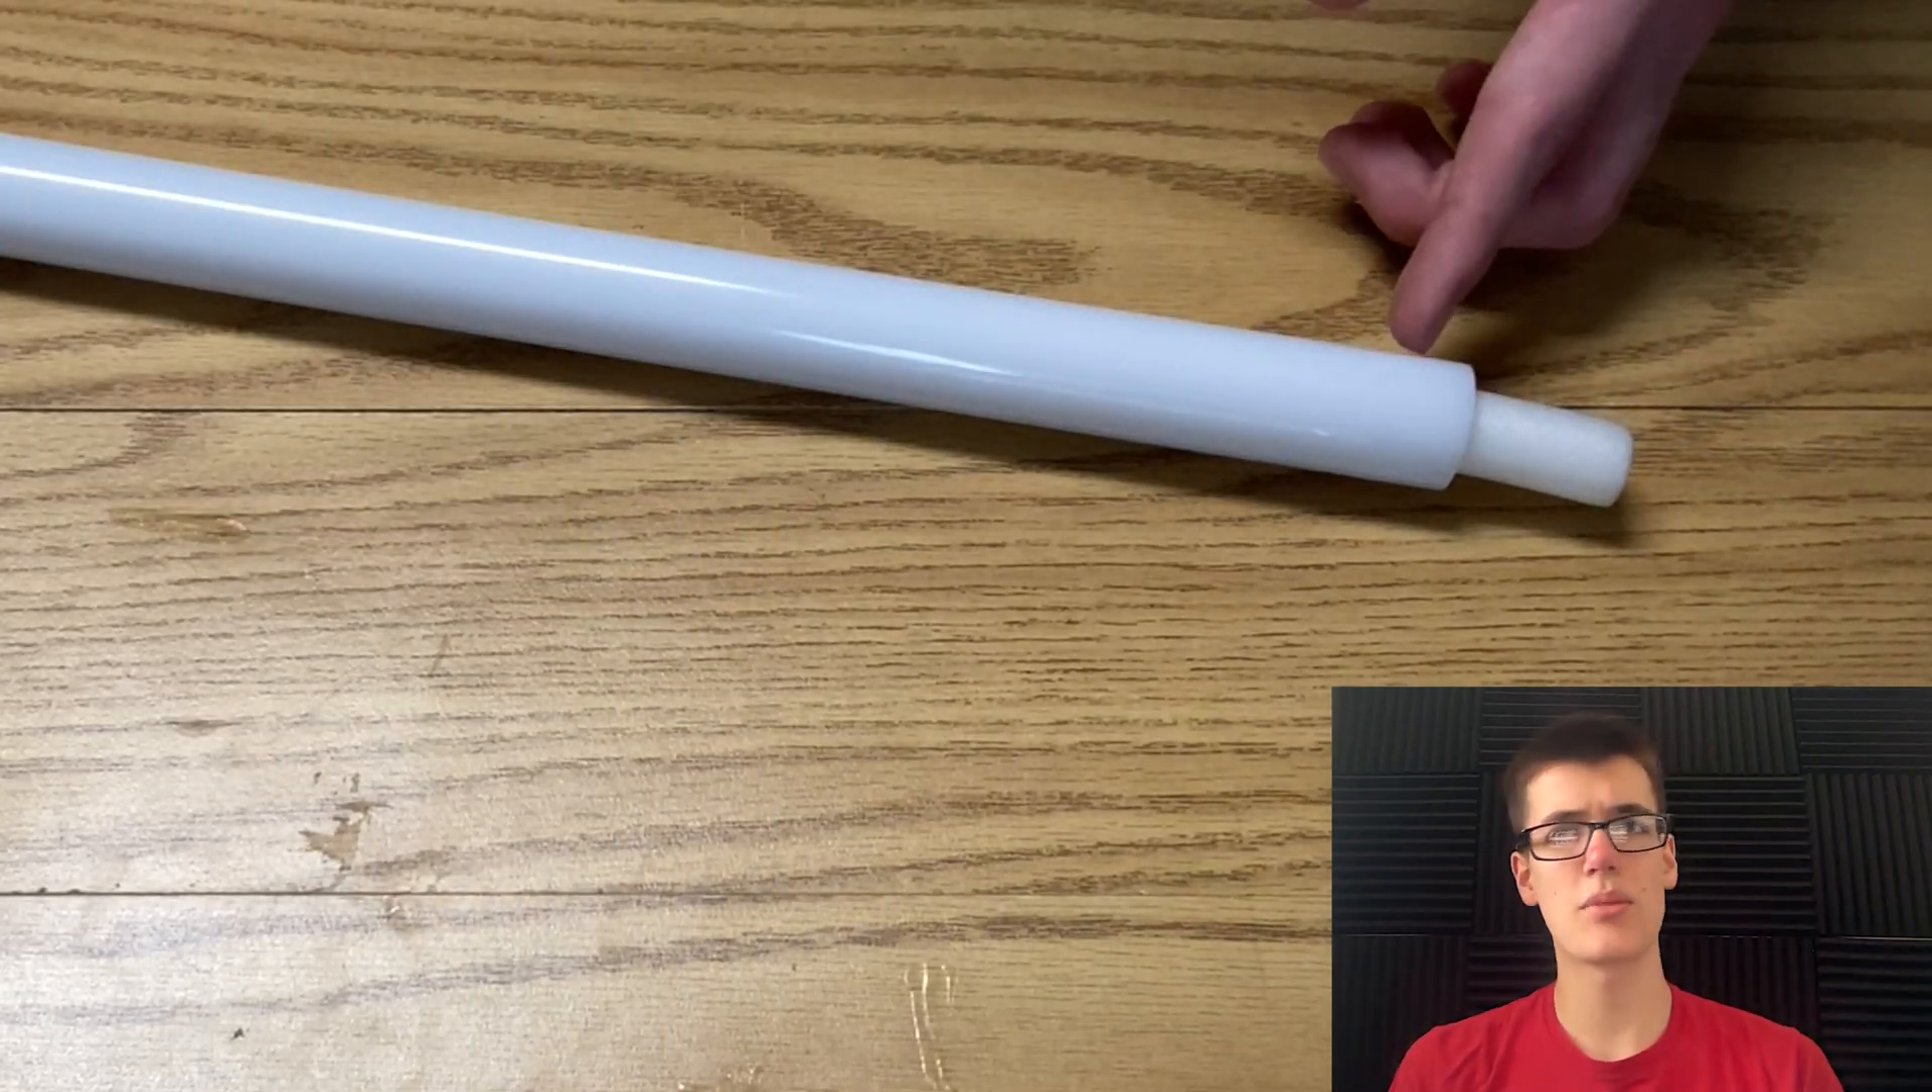You can see even when we push the foam down as far as it will go, it still sticks up quite a bit. And it should actually stop a little bit before the top because the tip will go in about an eighth of an inch.